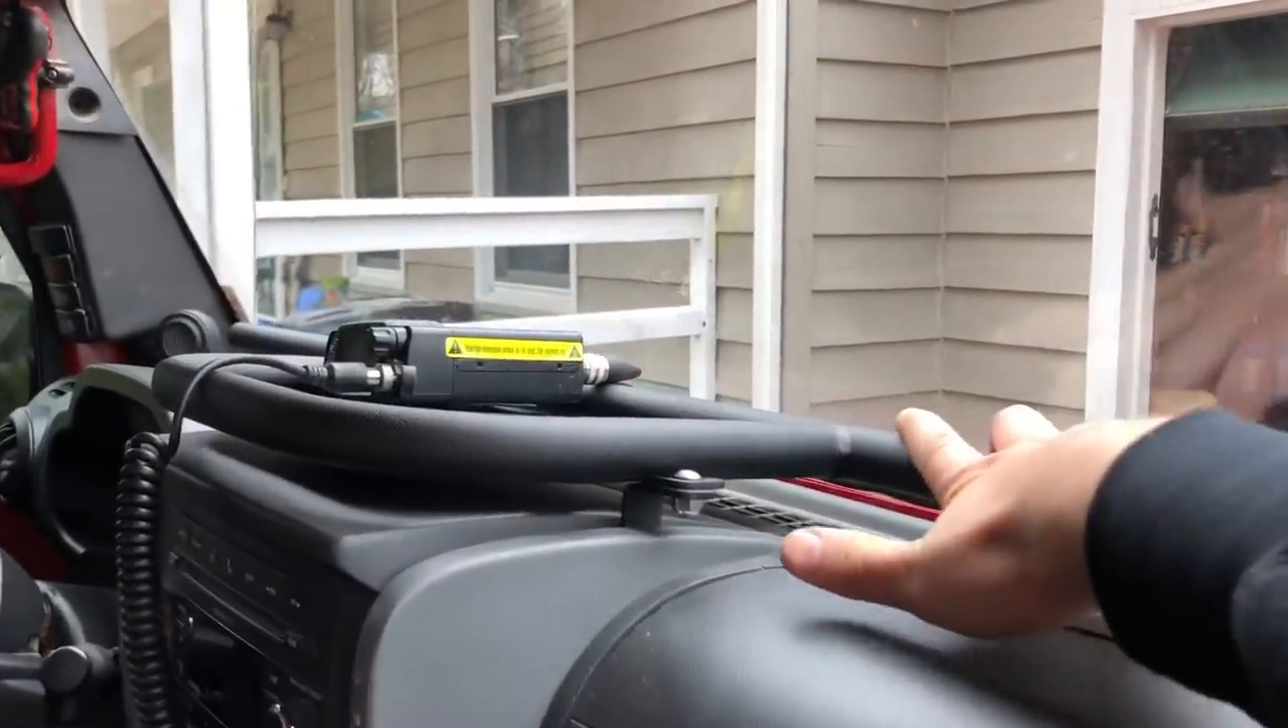I still need to hide the wires and everything for my rugged radio.